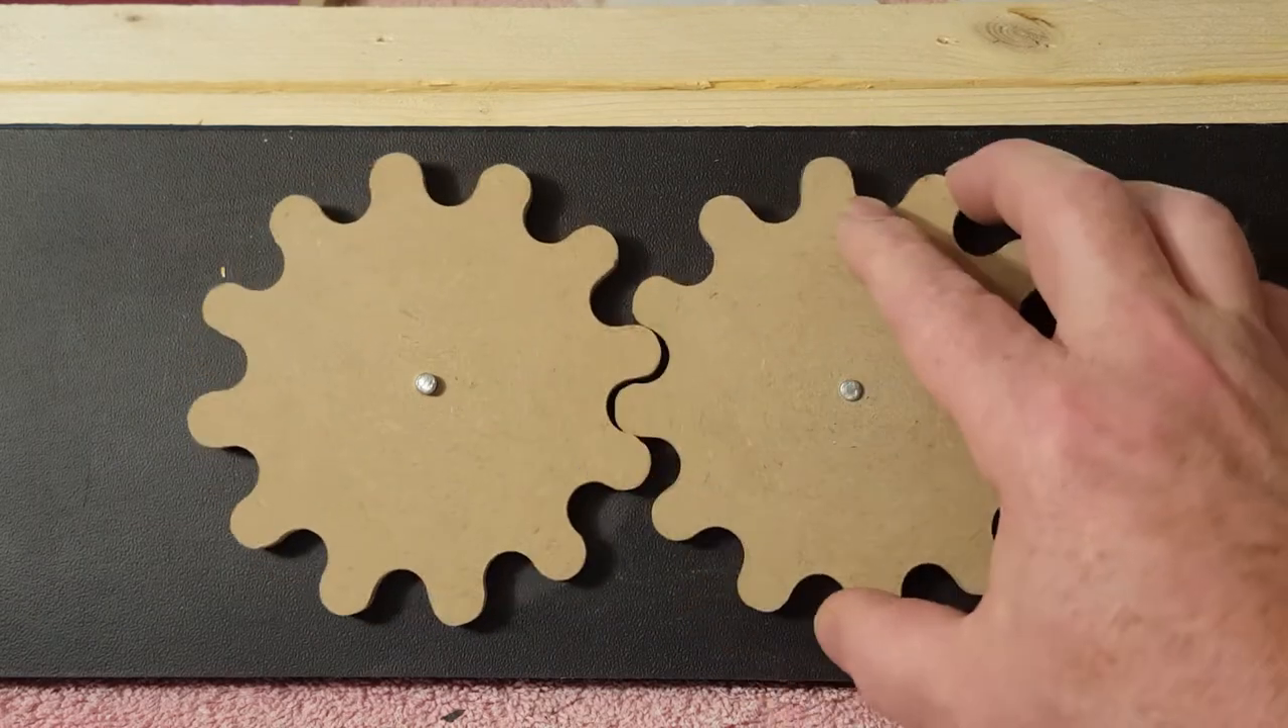So here the gears are closer together, center to center. You can see there is much less of a gap and they actually do mesh better.